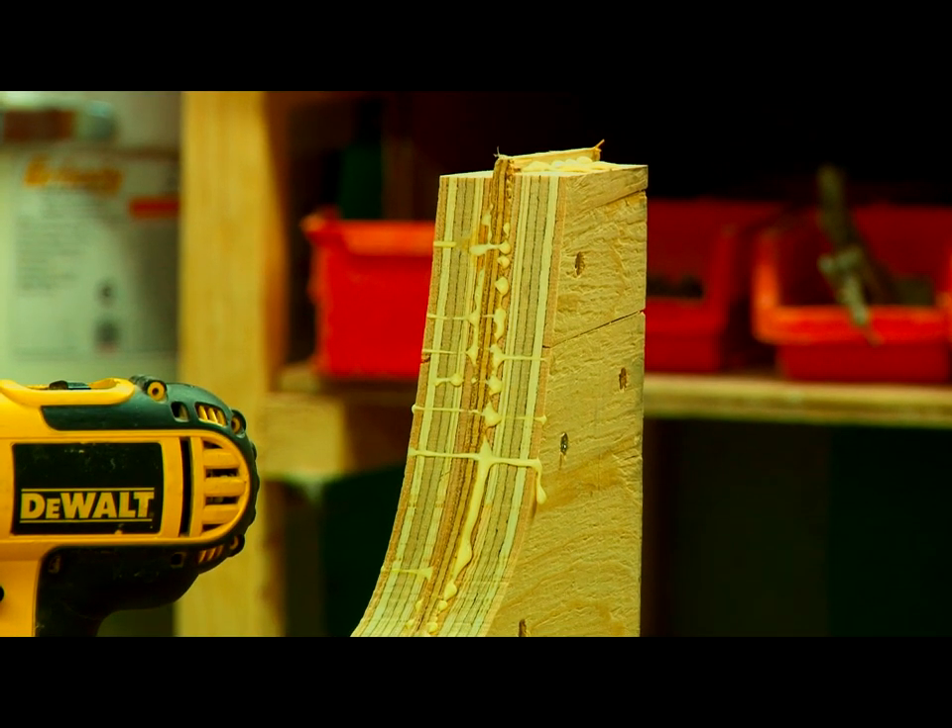Okay there you can see the amount of glue that was squeezed out using the screws as clamps.